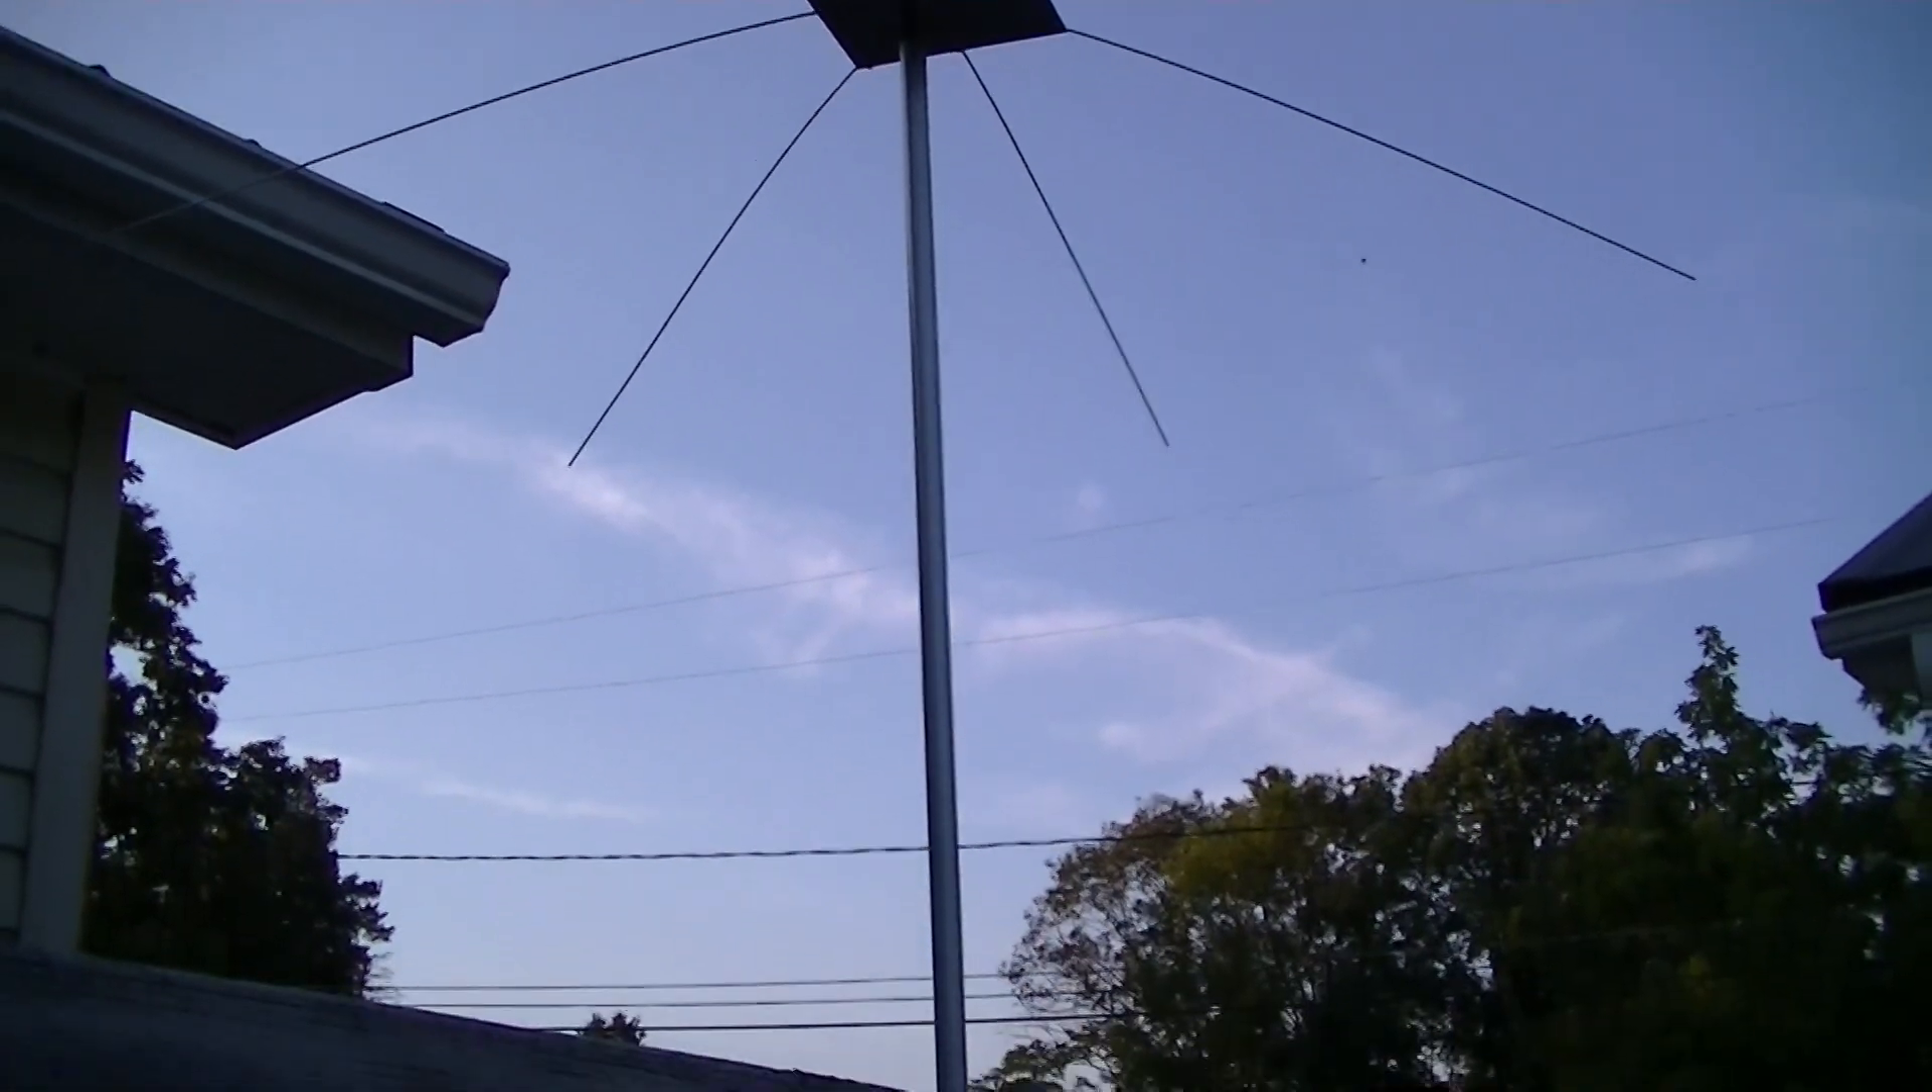Here's the antenna finally mounted on its mast.